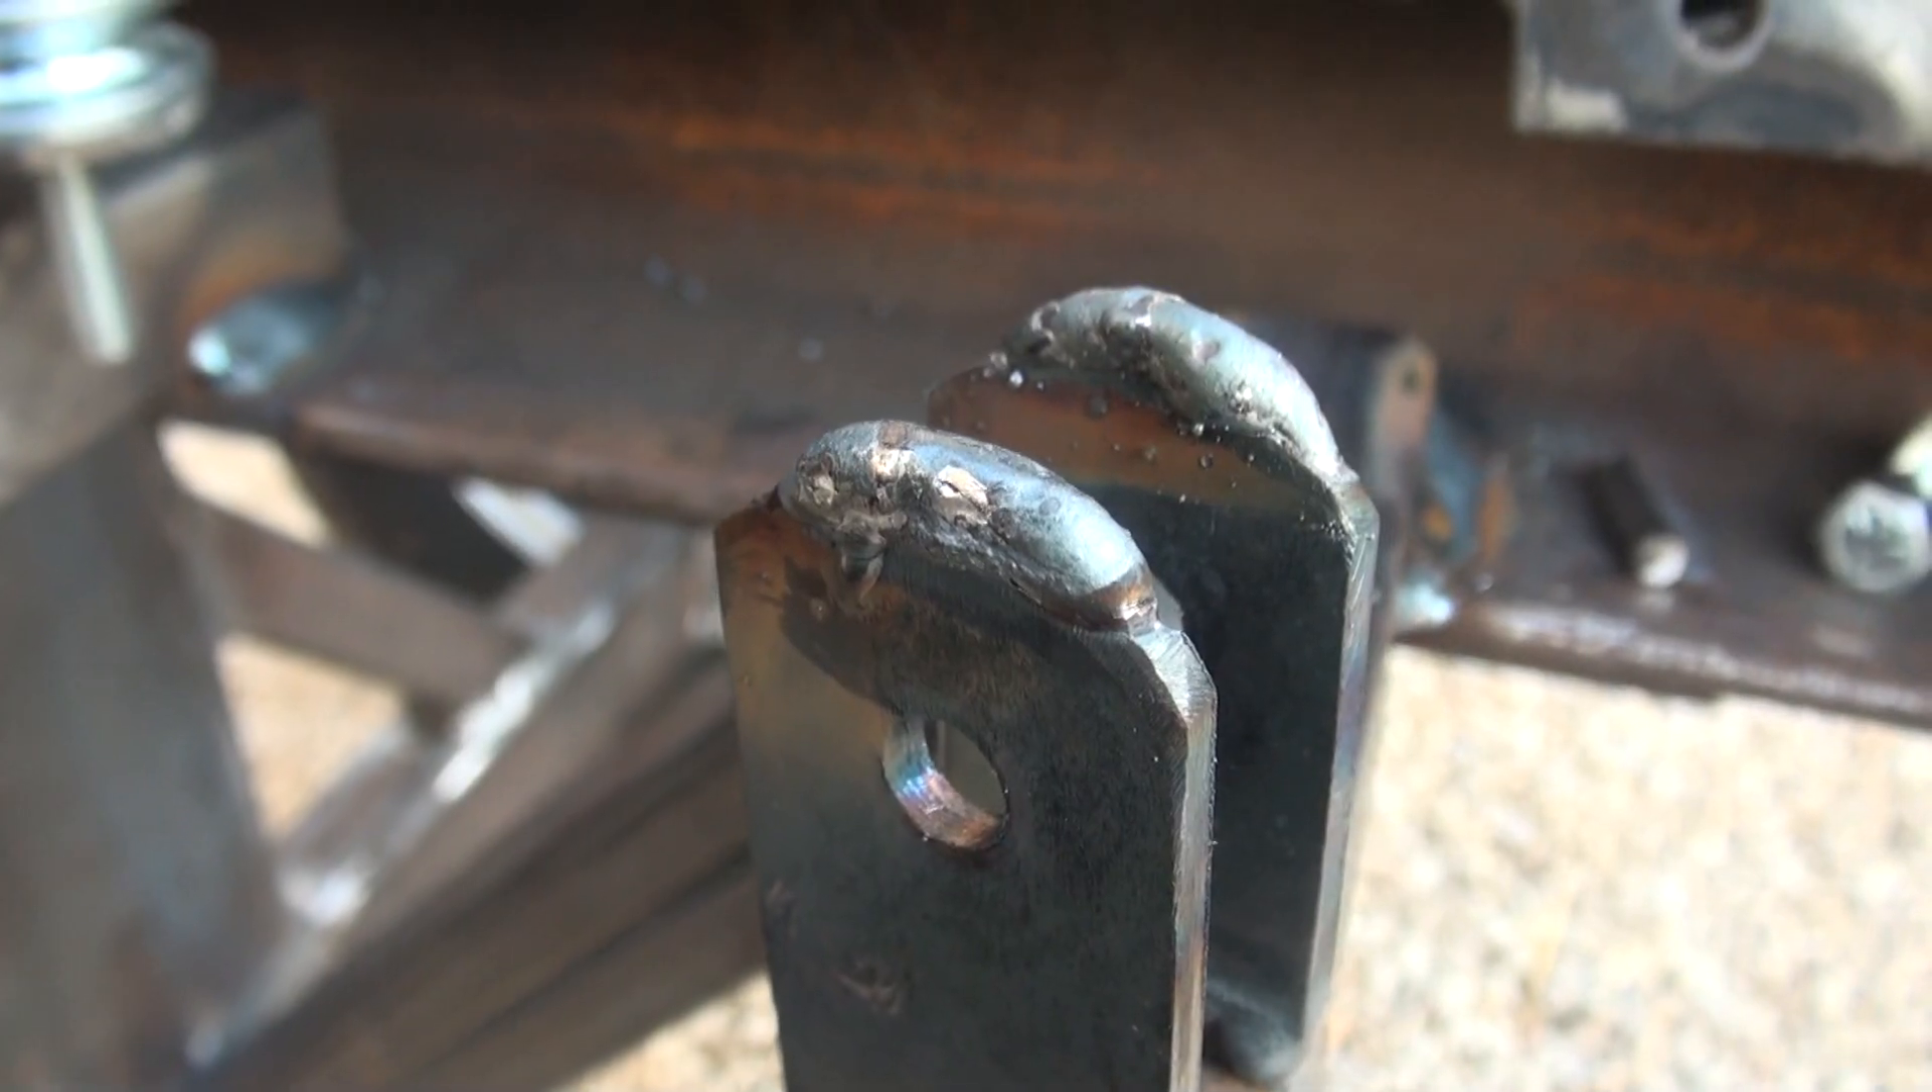So this is what the top of those brackets look like after welding.